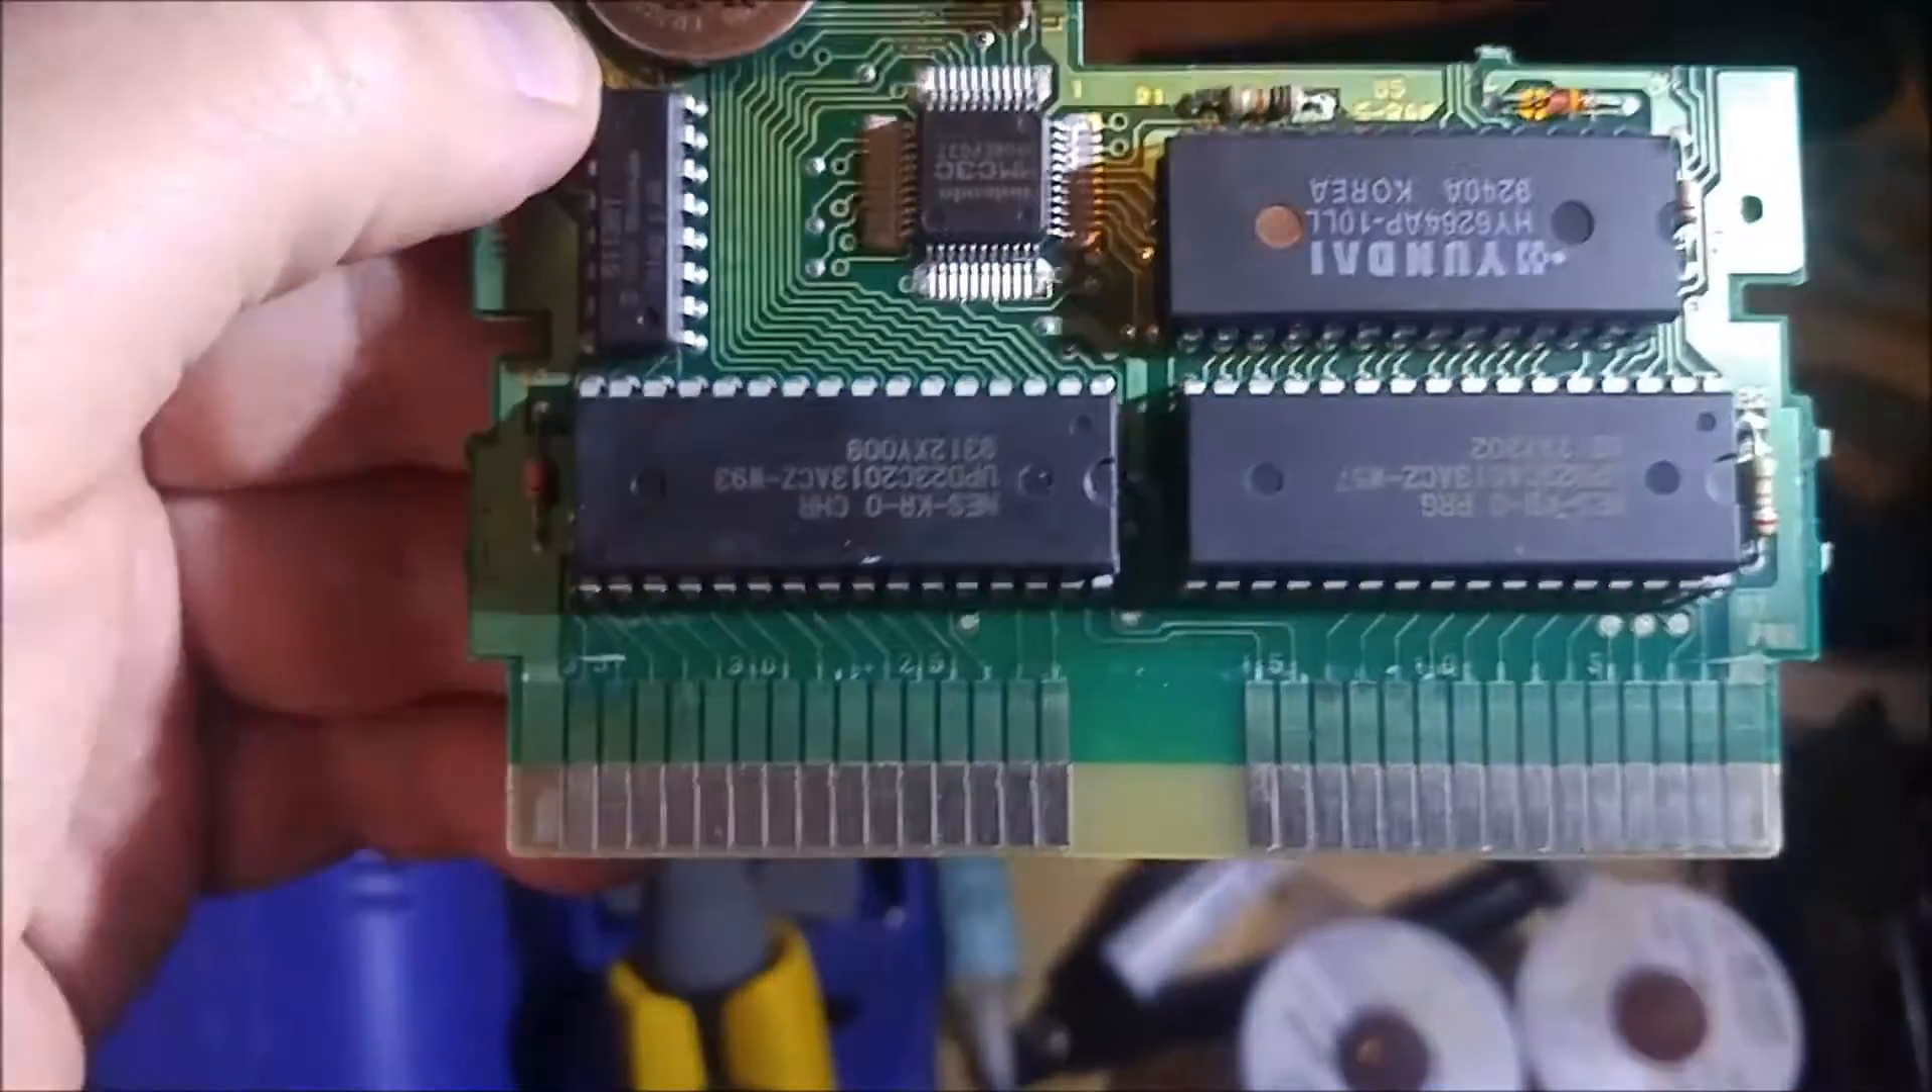Here's what the board looks like out of the shell.